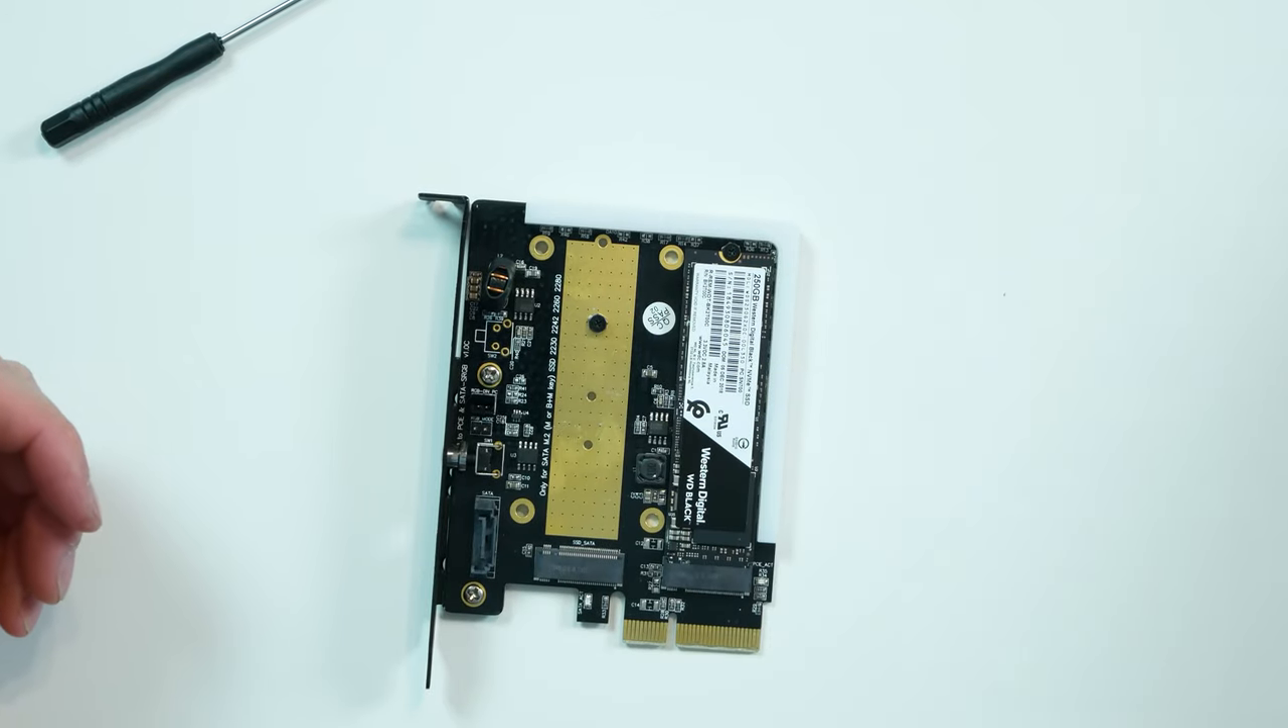And voila we have our SSD installed in the bracket.